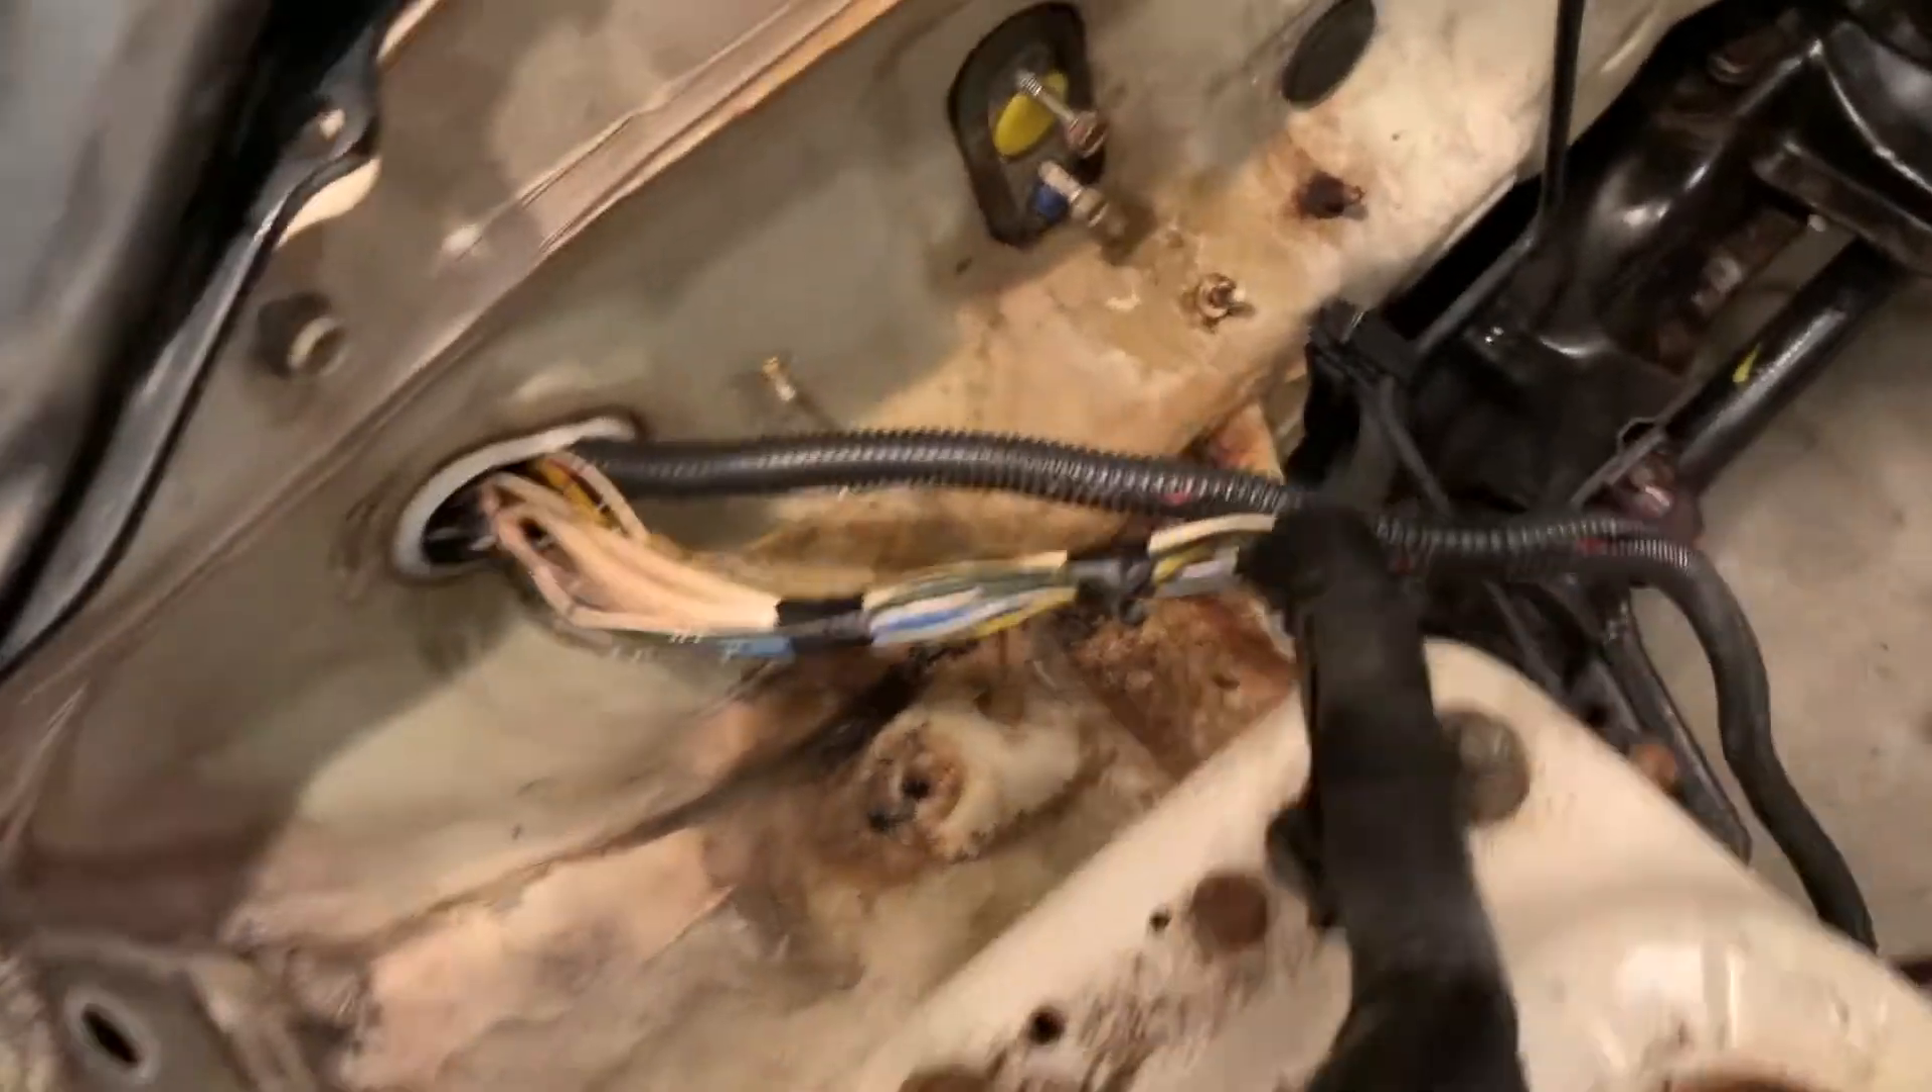I got some tubing on the headlight harness.